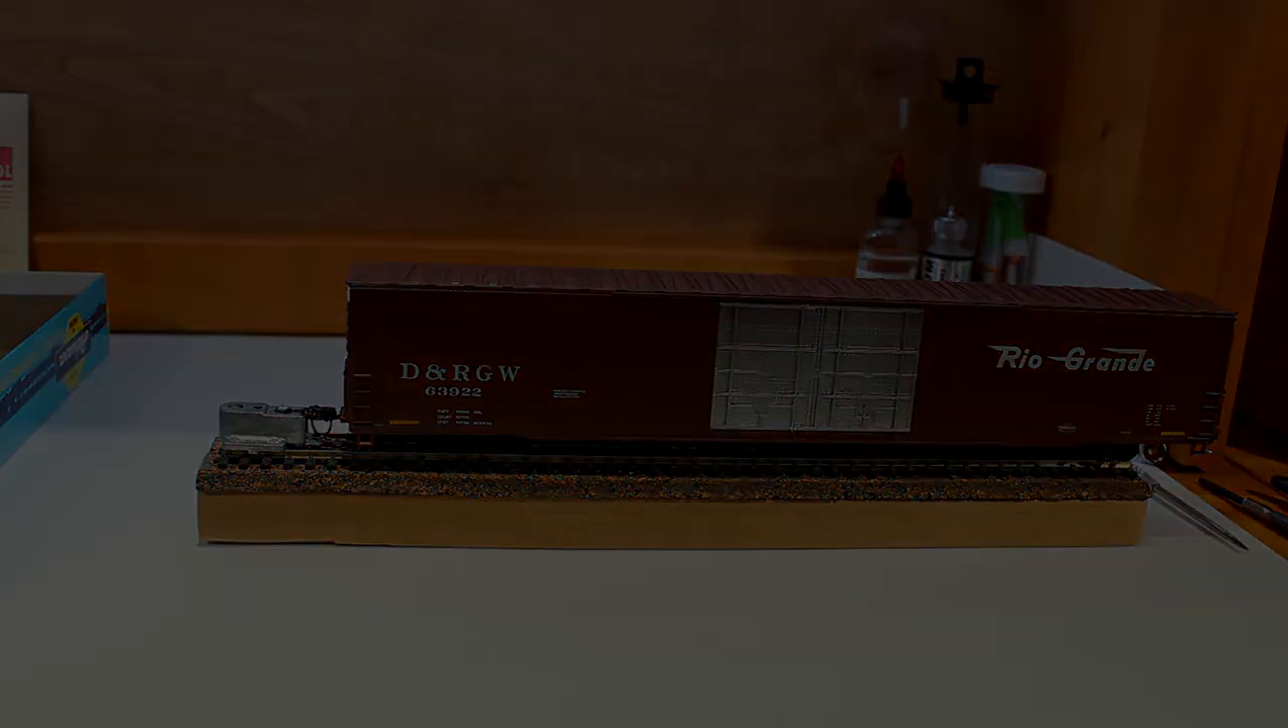But other than that there's our 86 foot high cube four-door box car all assembled.